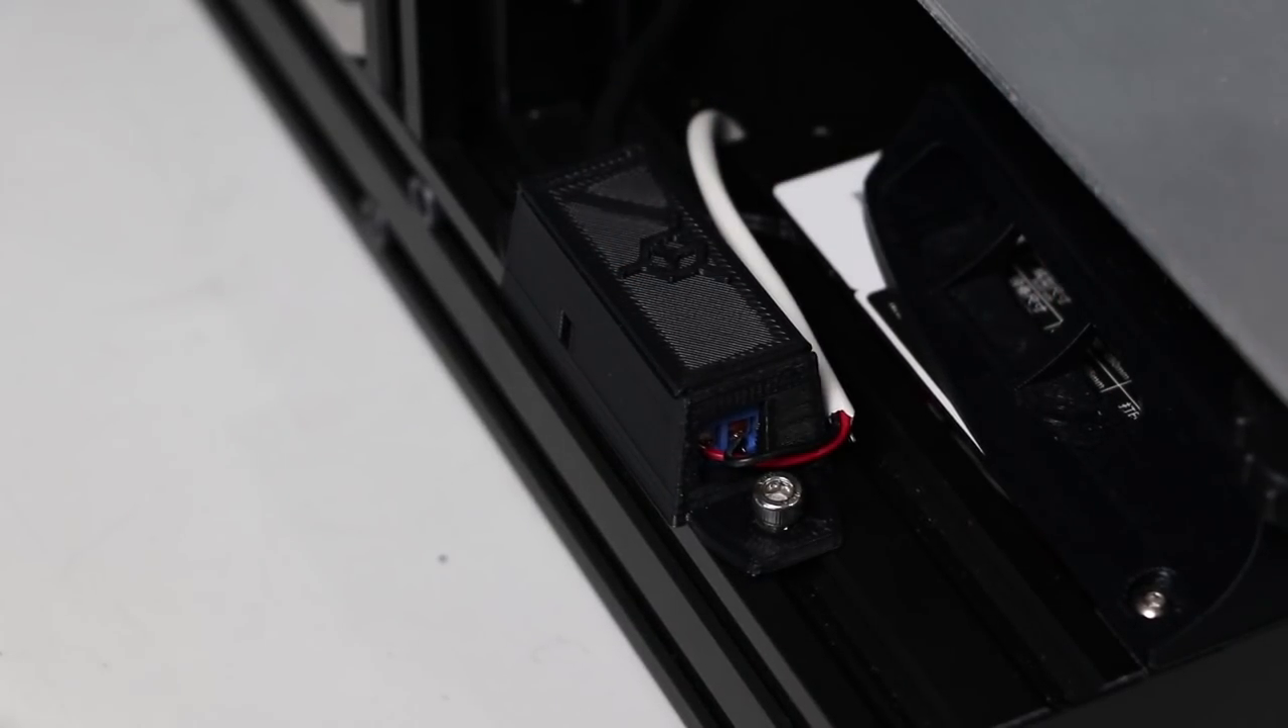So now we got the control module mounted down, like we said here, and we slid the cover back on the top of the control module.